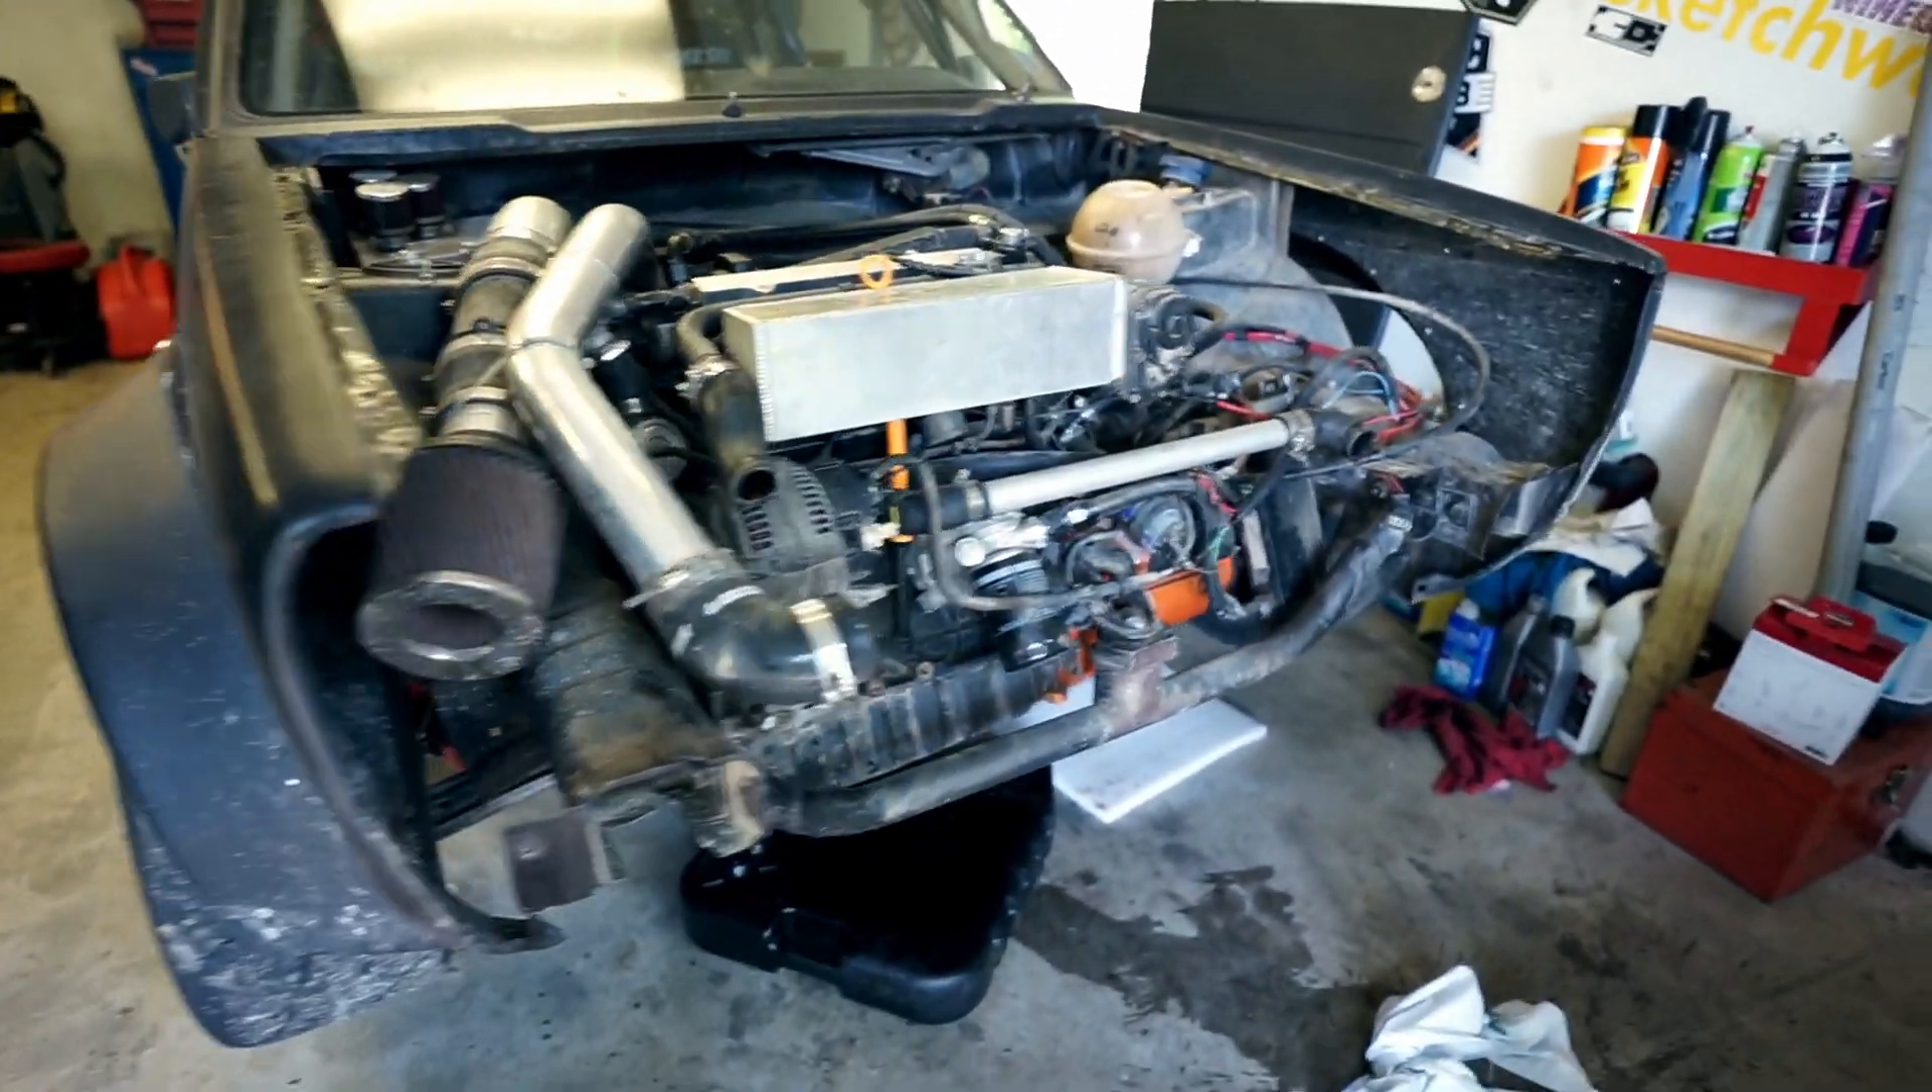Alright, as the oil drains, as you can see, I got the front end off the car.